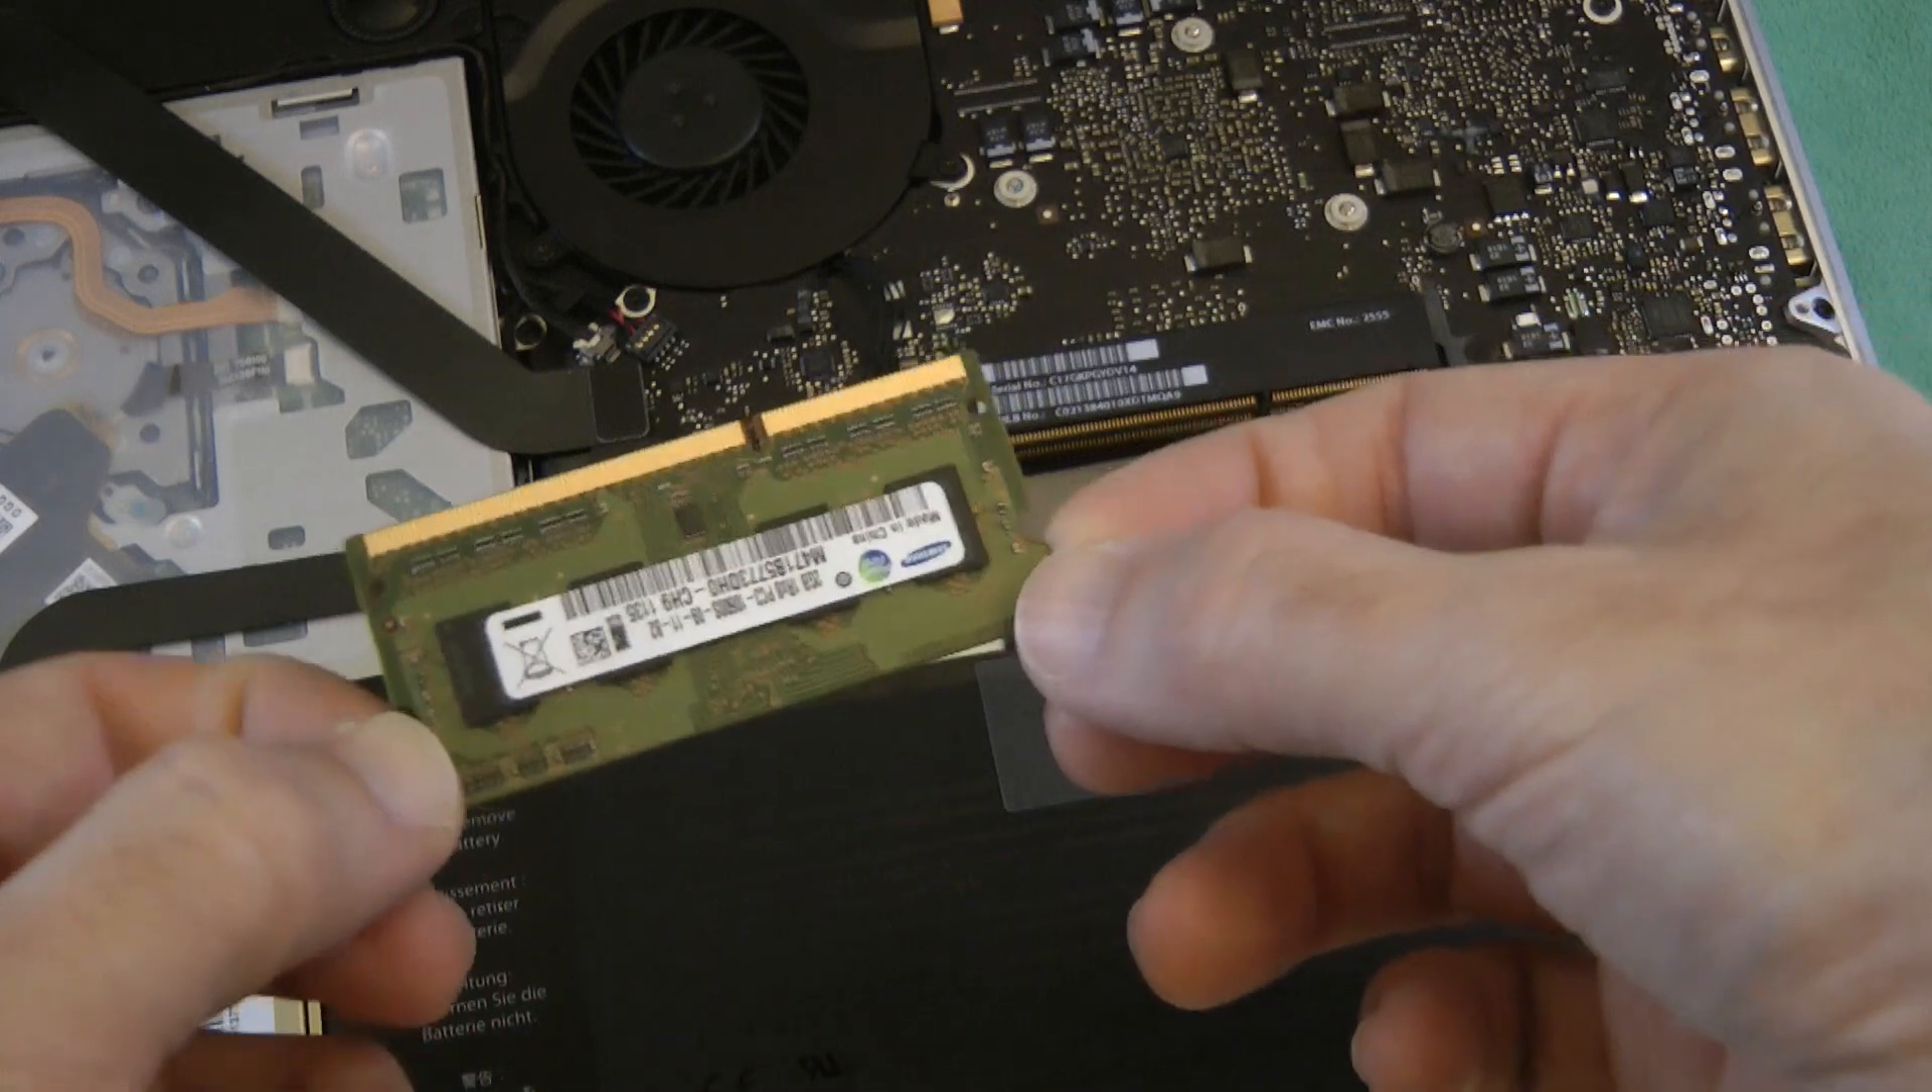So that's the old memory removed.